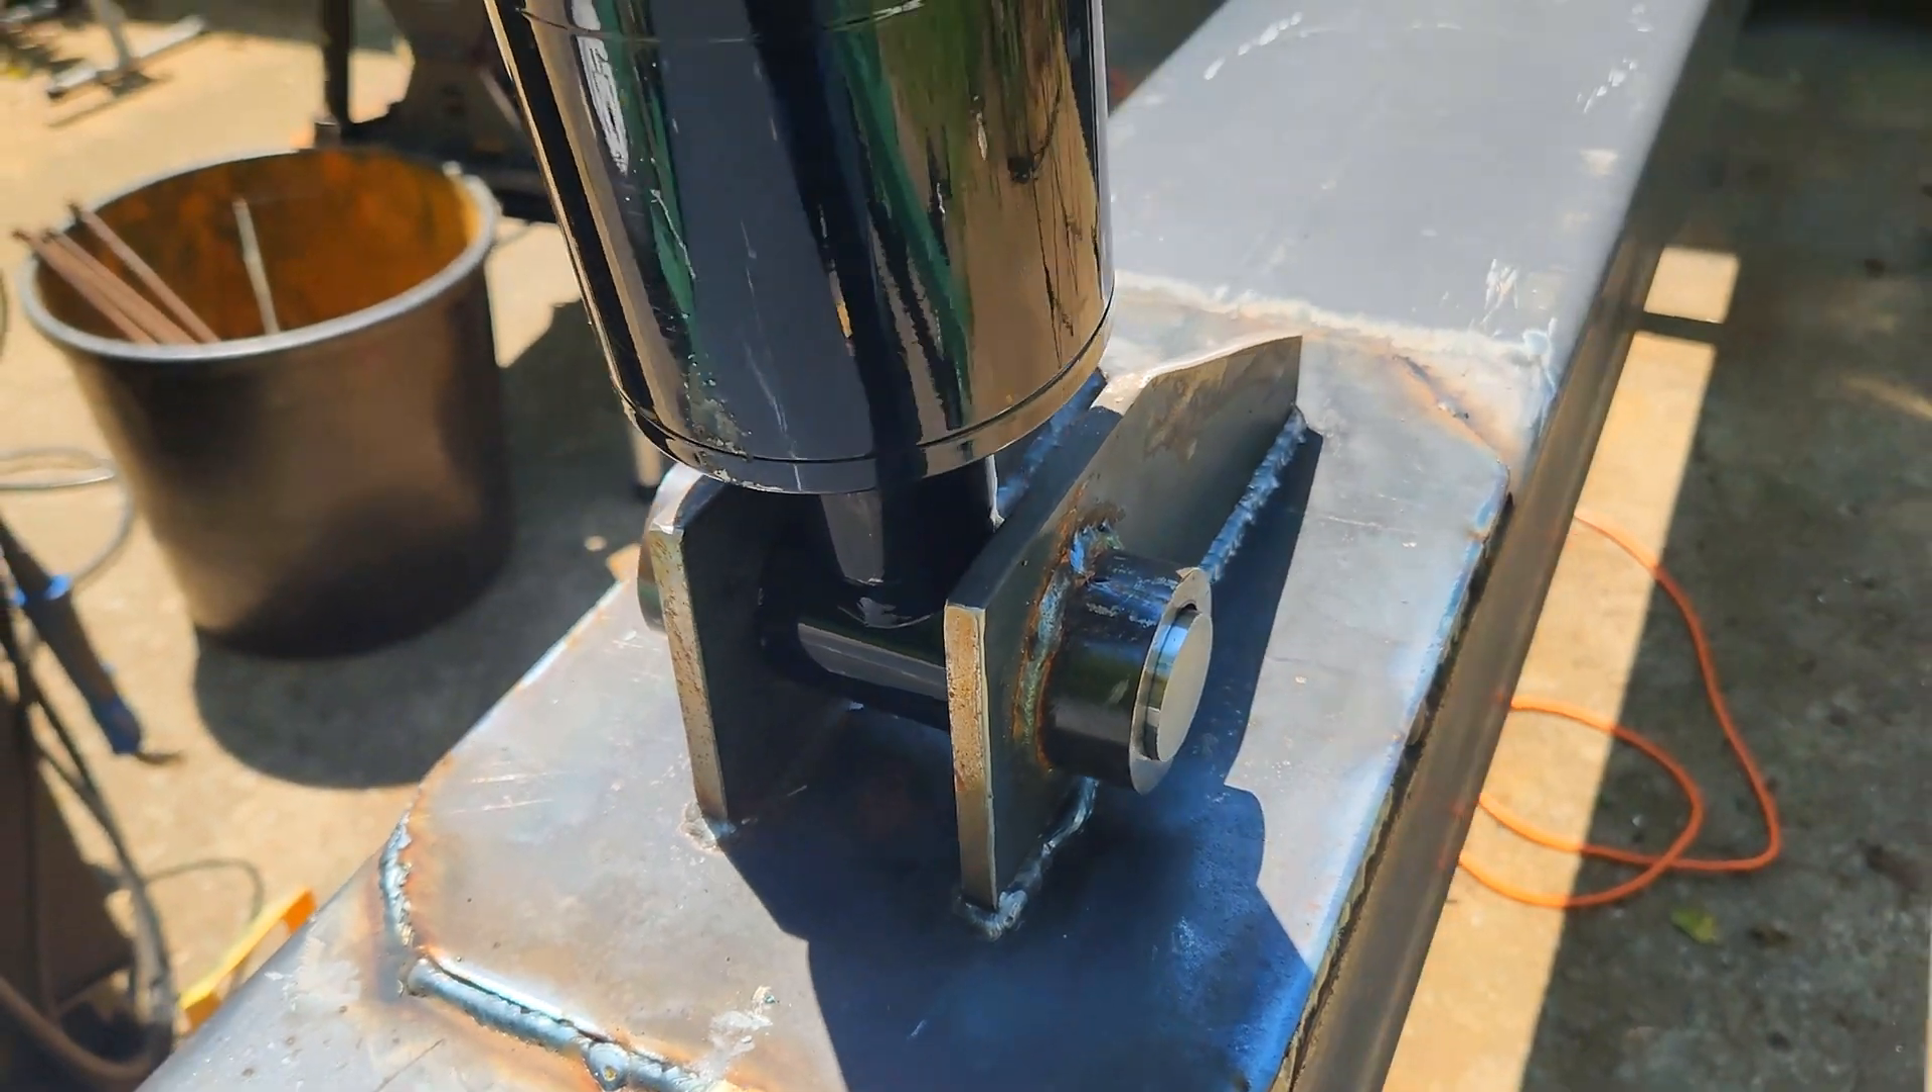So I got that pivot point welded on there.